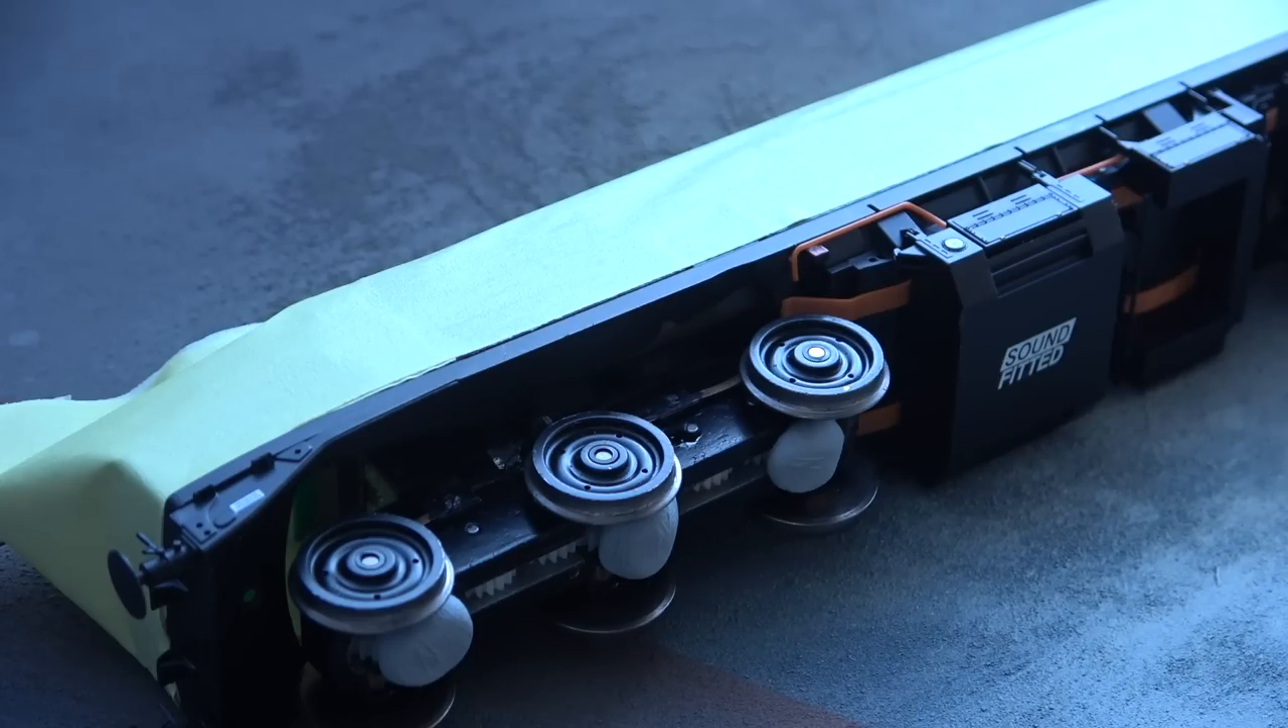I've put a small bit of blue tack underneath each axle just to hold them into the bogey frames while we're working on the model with the plastic frame removed.